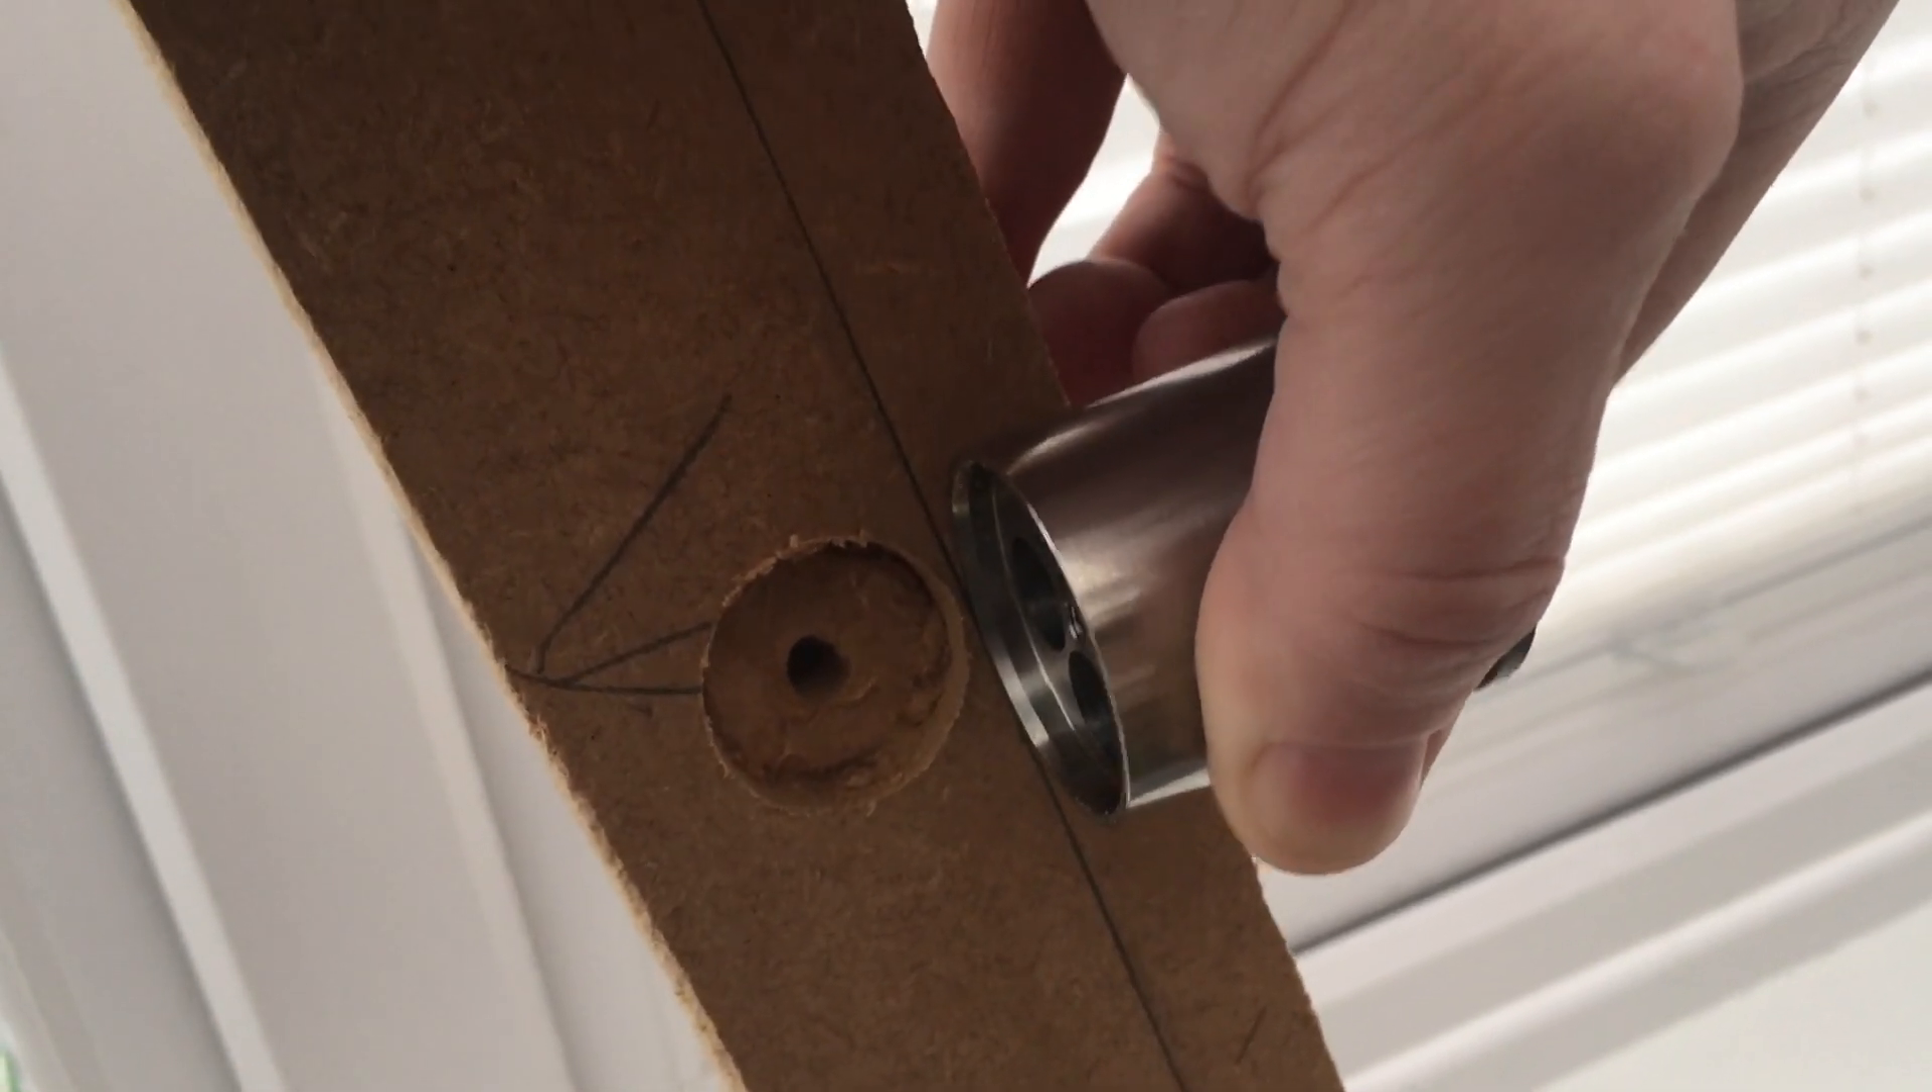As you can see in this piece of wood, the 25mm hole is smaller than the diameter of the adapter we have to fit.